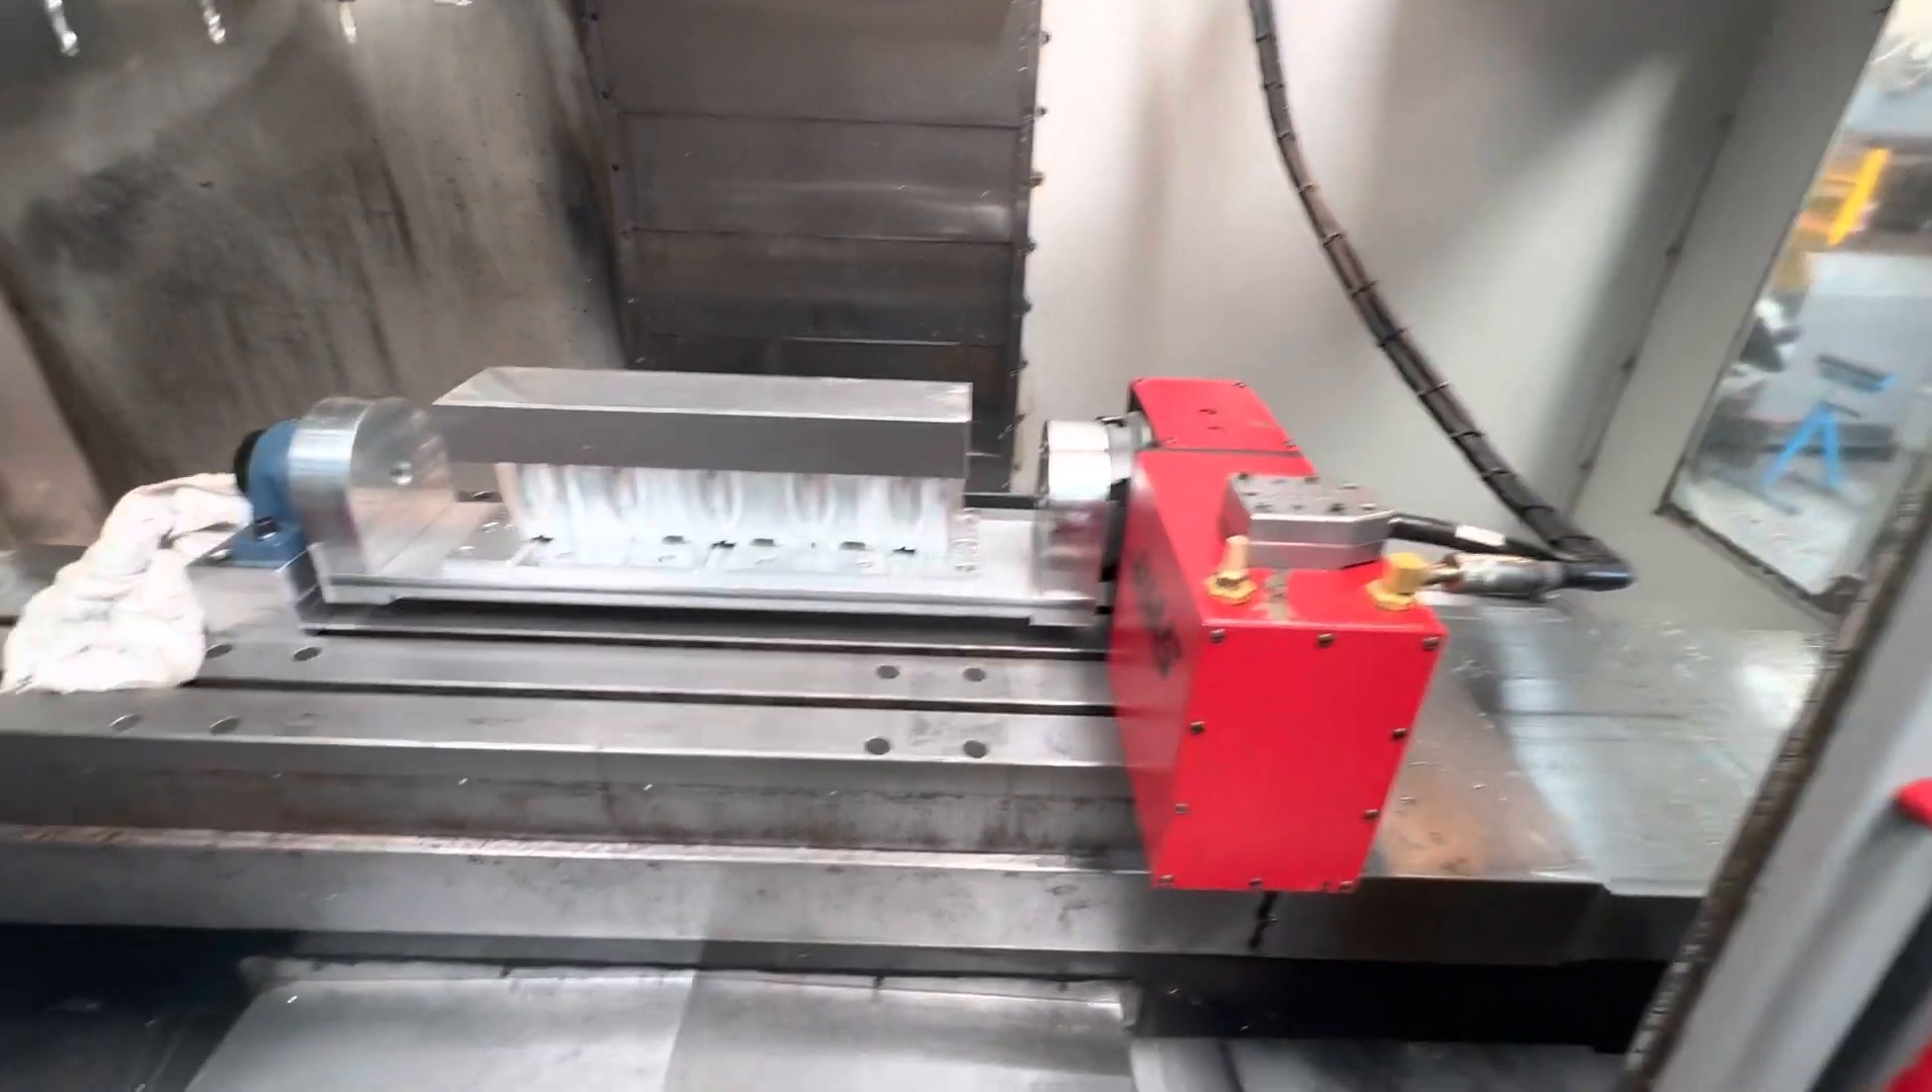So you can see we've got our block mounted there on the table and we've got a lot more room either side if we're running across here with face mills or down the side with longer reach end mills.